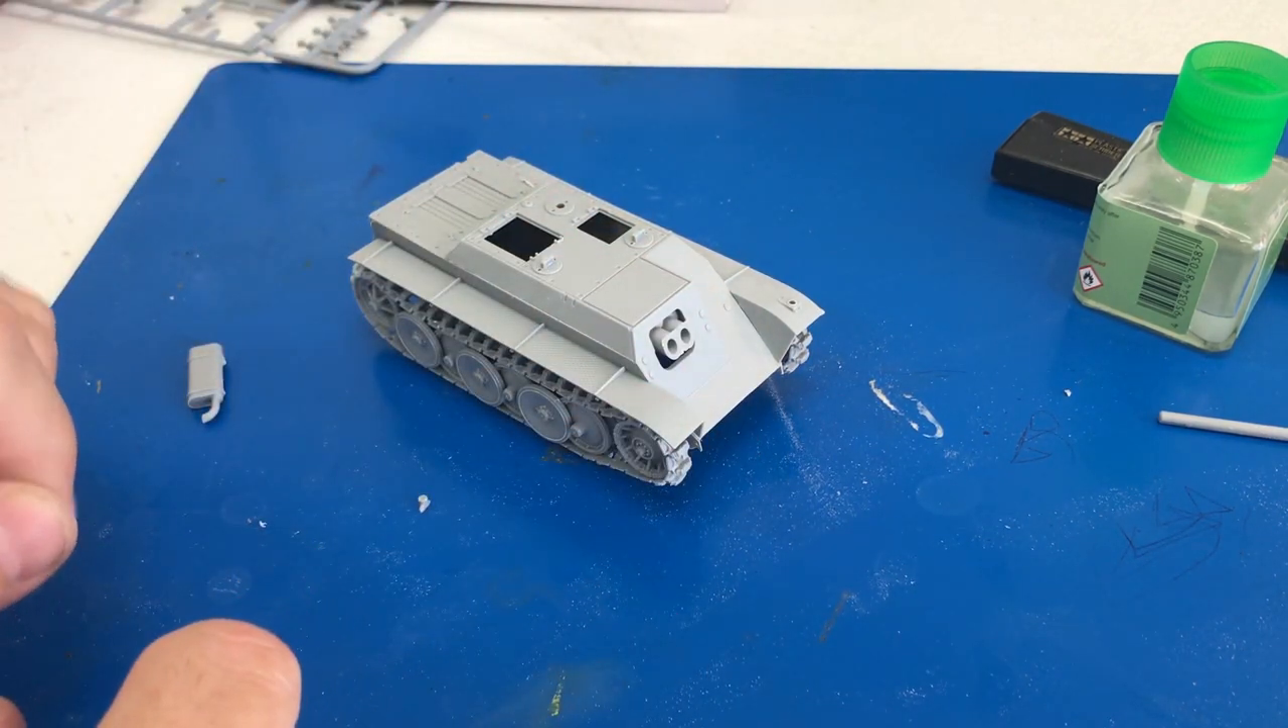And then we've glued the top down, the top of the hull down to the lower hull.